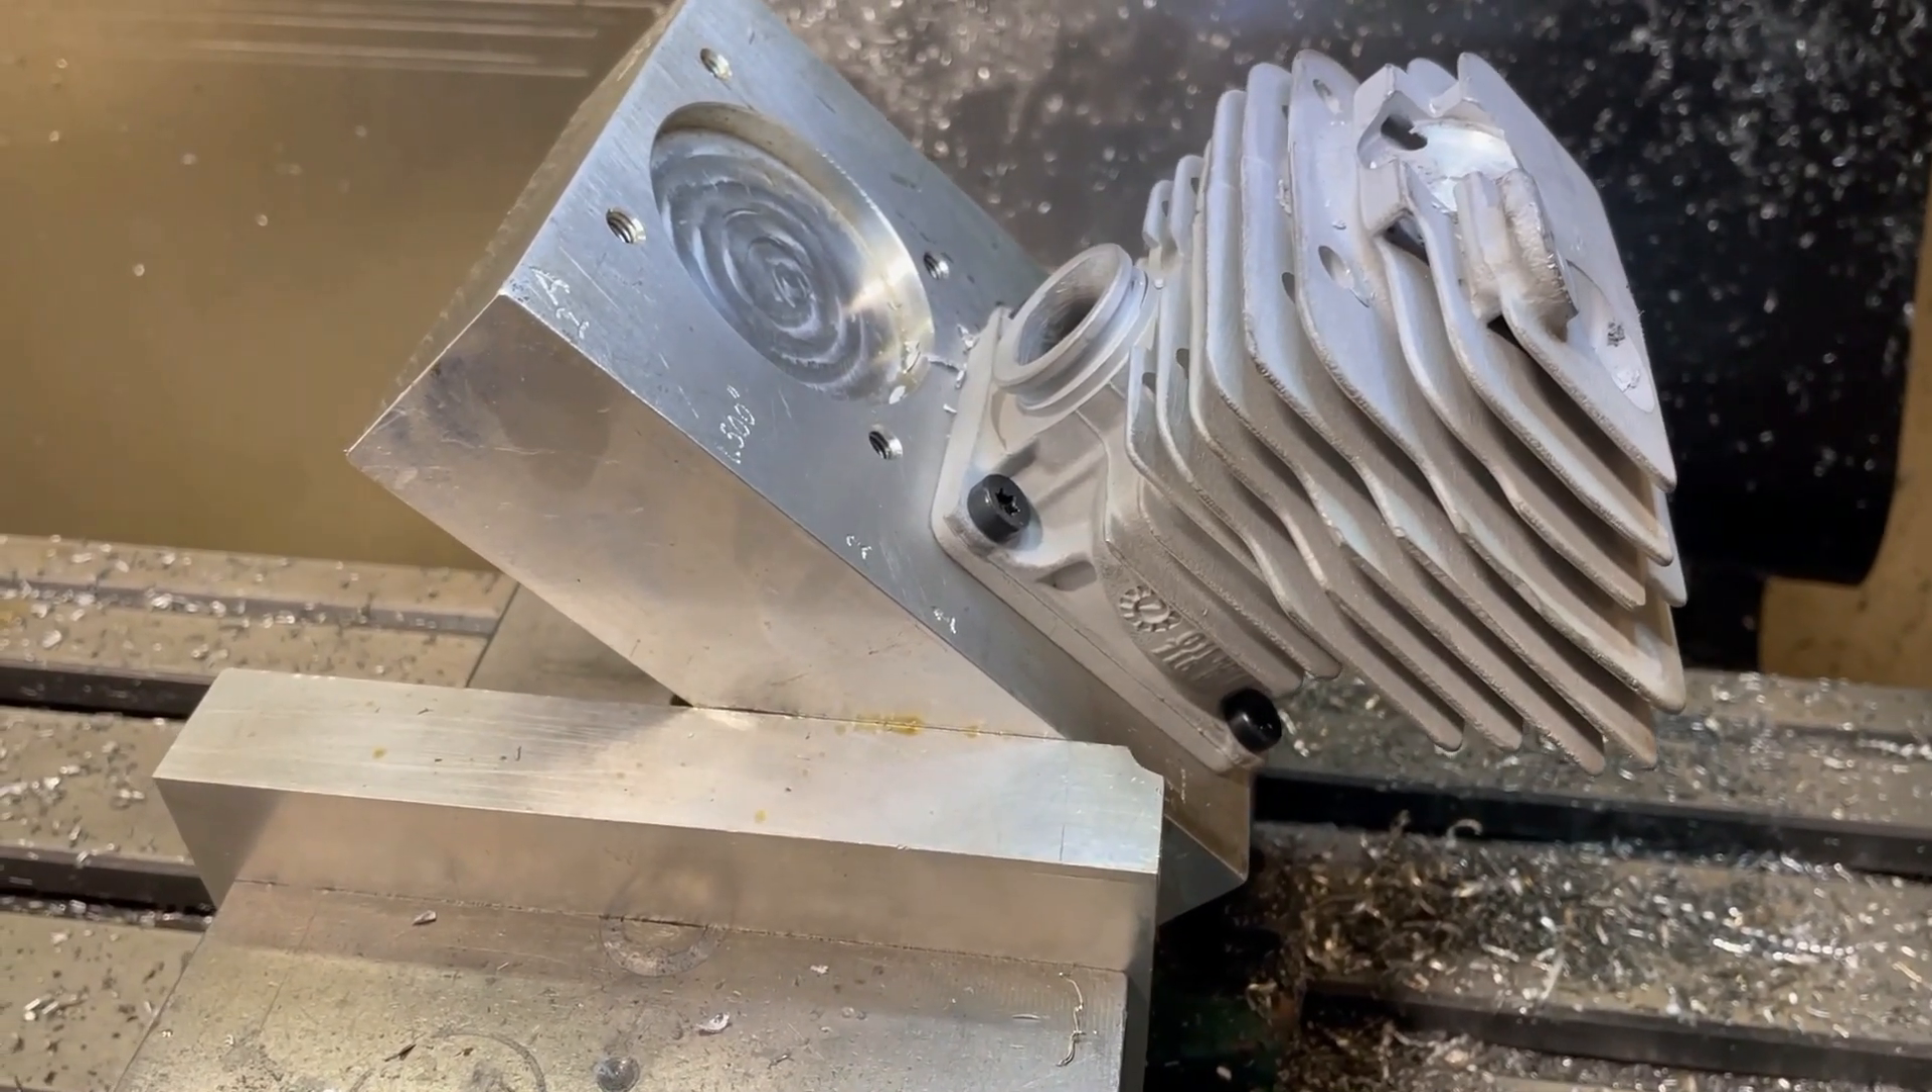So you can see I got a big aluminum plate clamped into the vise here with holes drilled in it to hold the cylinder down.